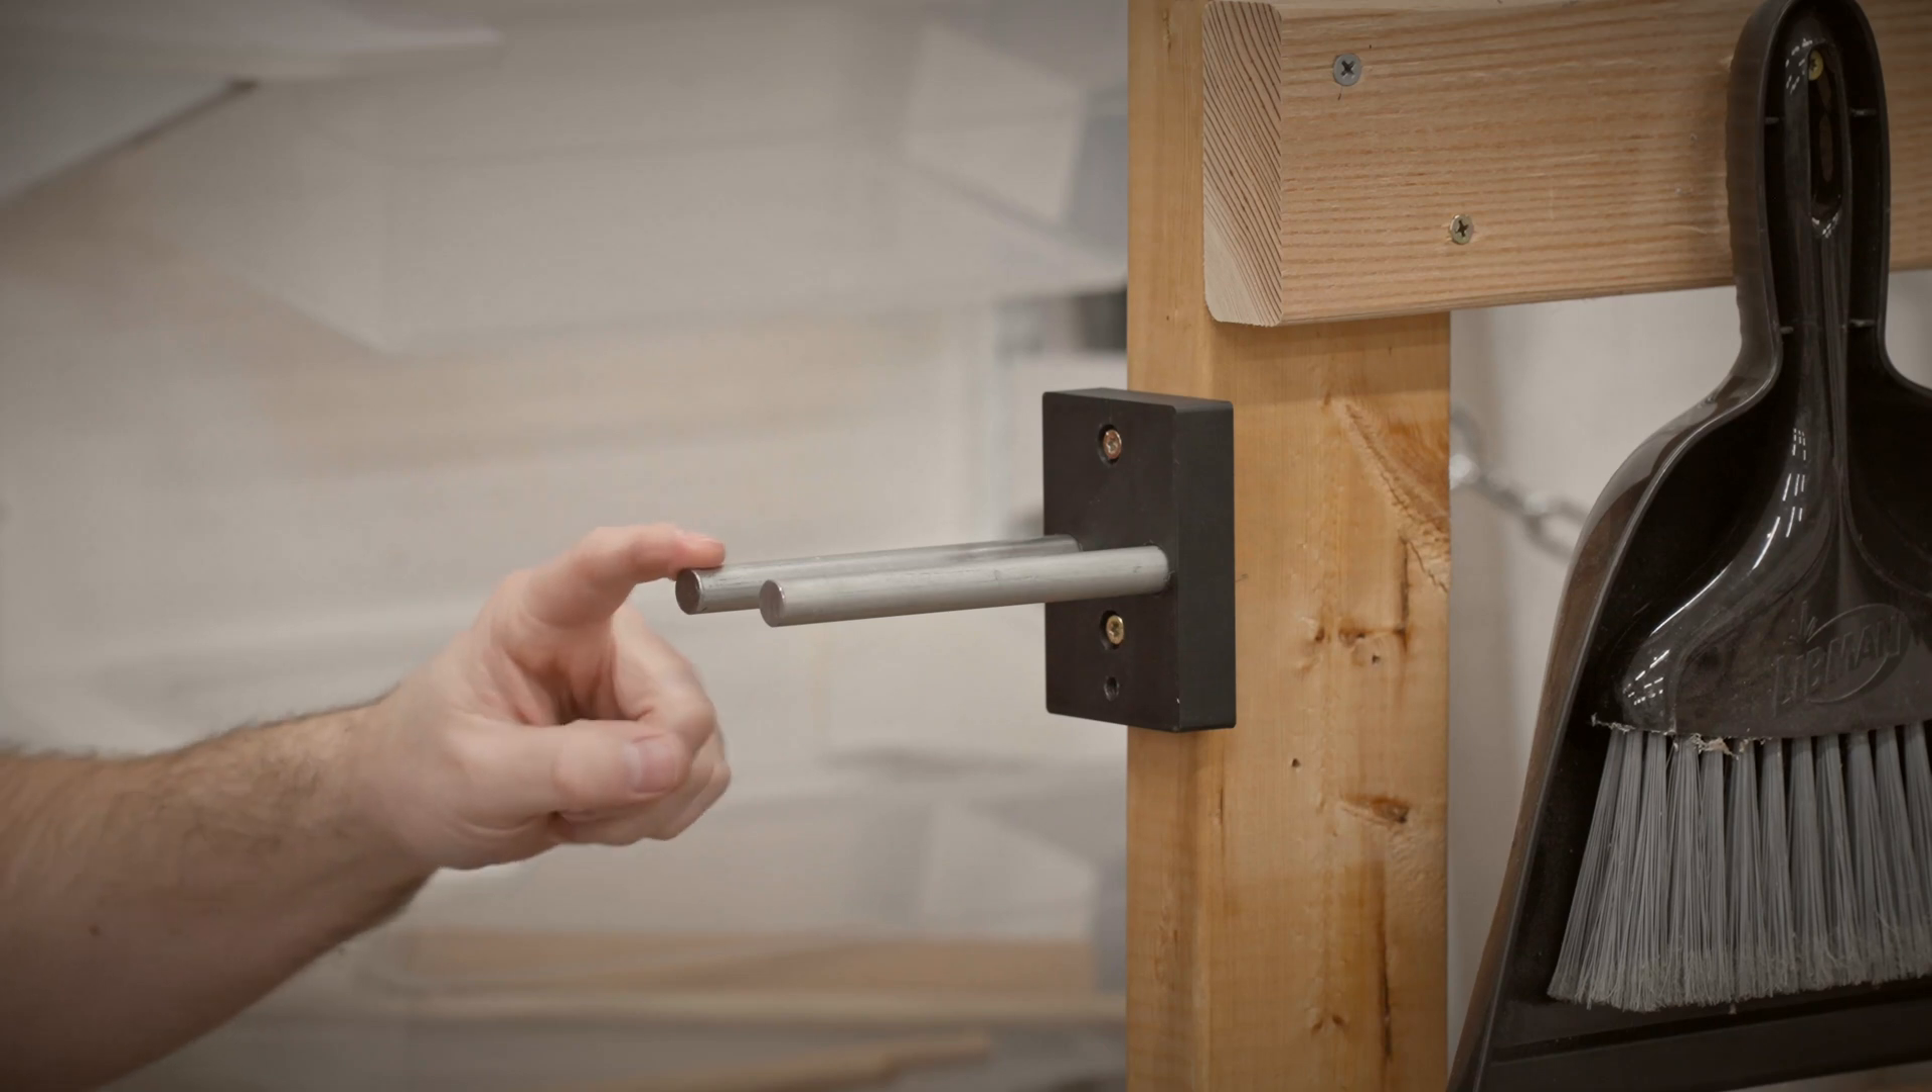I've got two screws mounted directly into this stud and these are half inch steel posts.